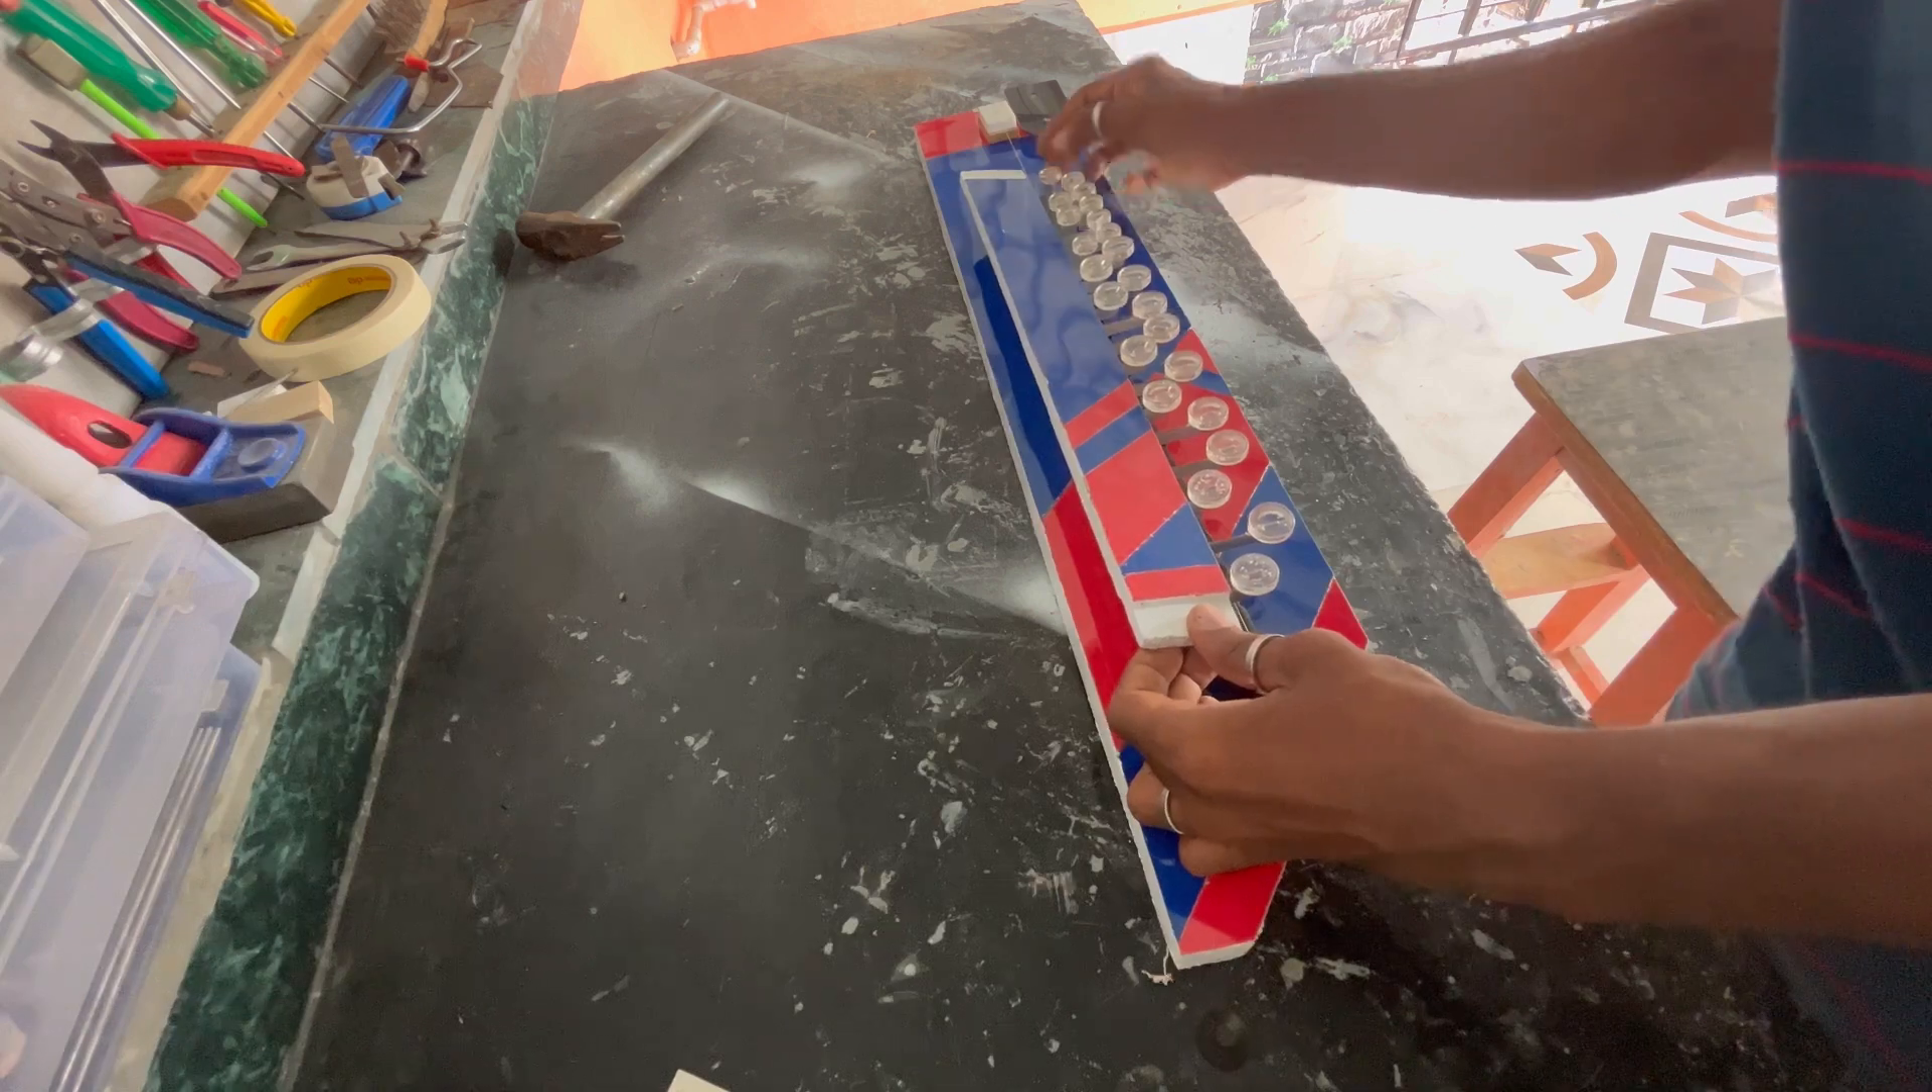तो दोस्तों हमने पूरी बटन पट्टी को एसेंबल कर दिया है।